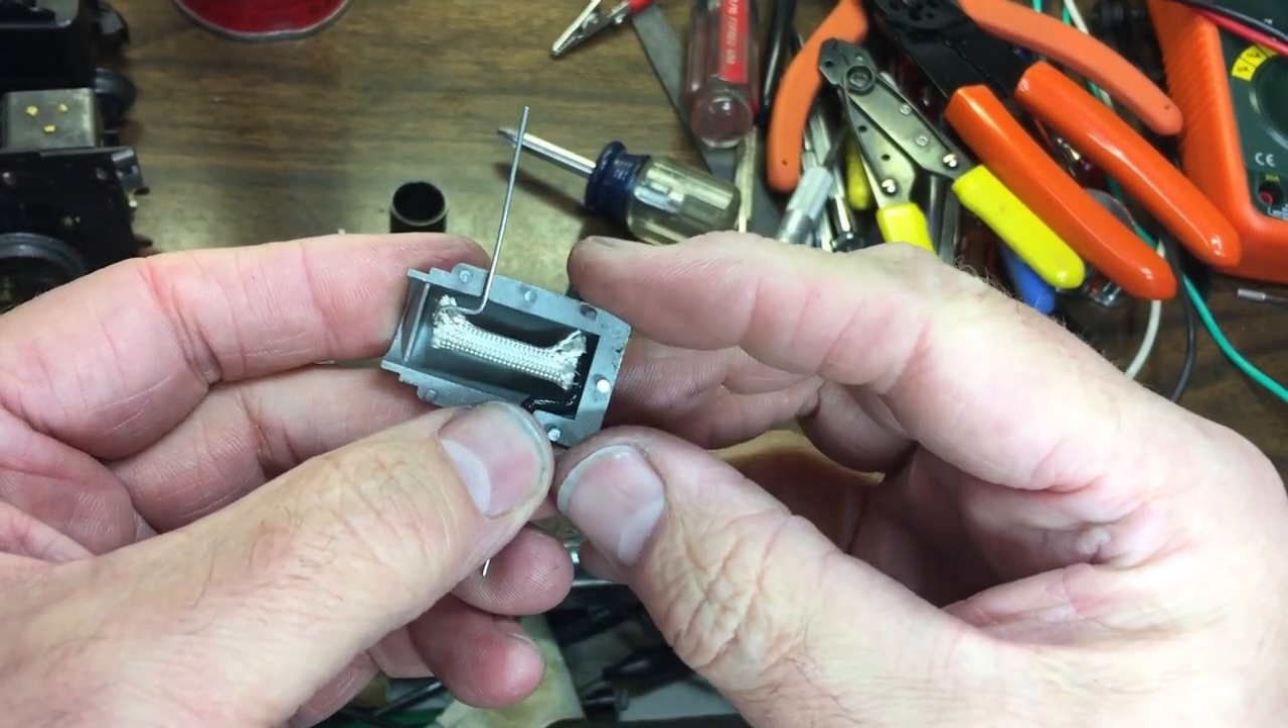This is what it looks like now that I've put the wick on and bent the wires.